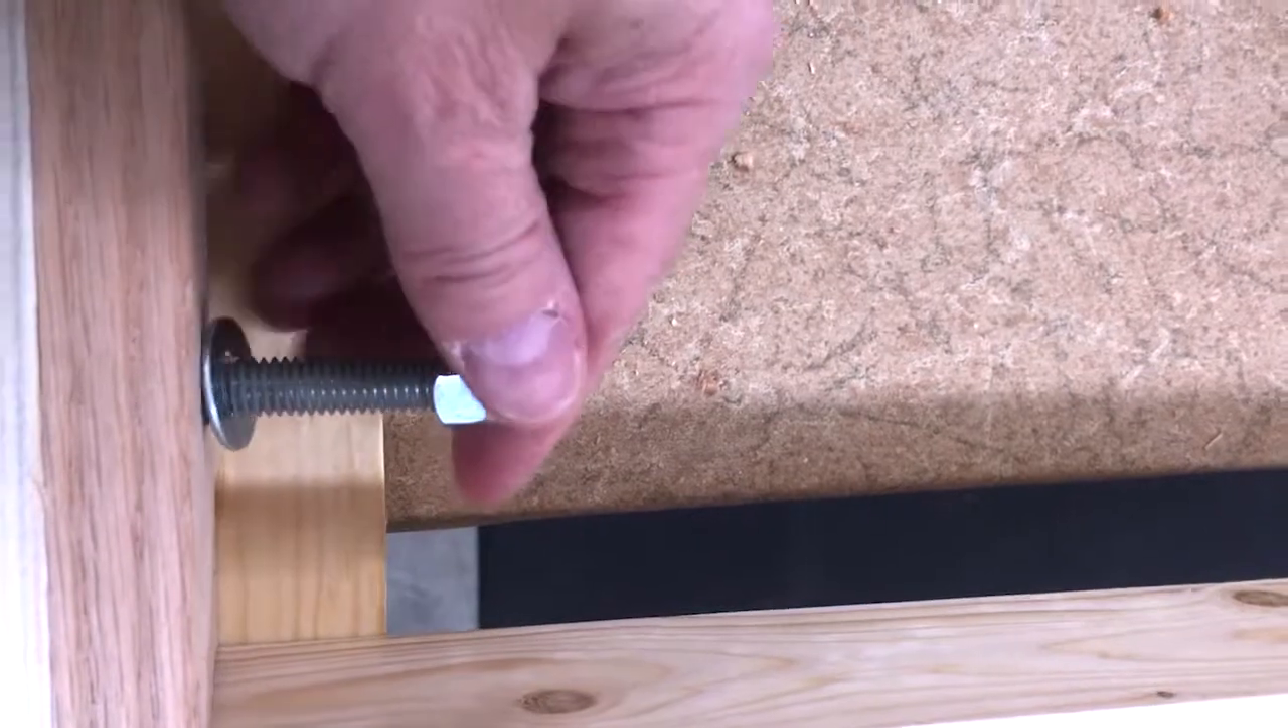And there's the washer that I put on to keep it from compressing into the wood.